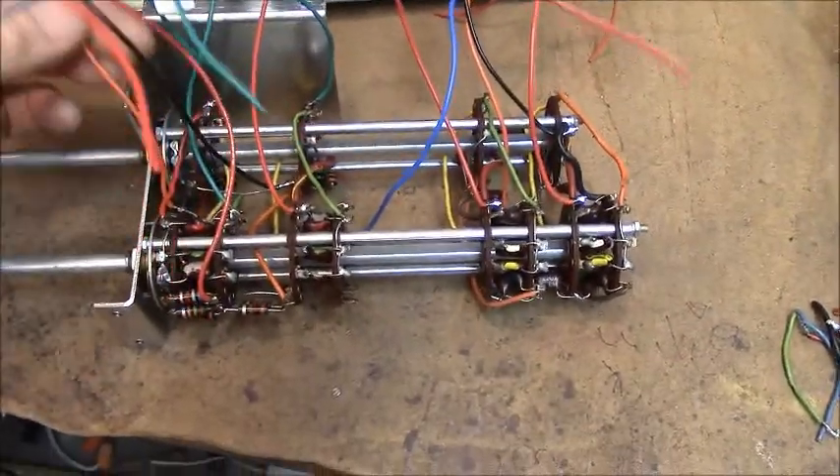Now I've added hook up wire to all of these places where the old wires were attached.